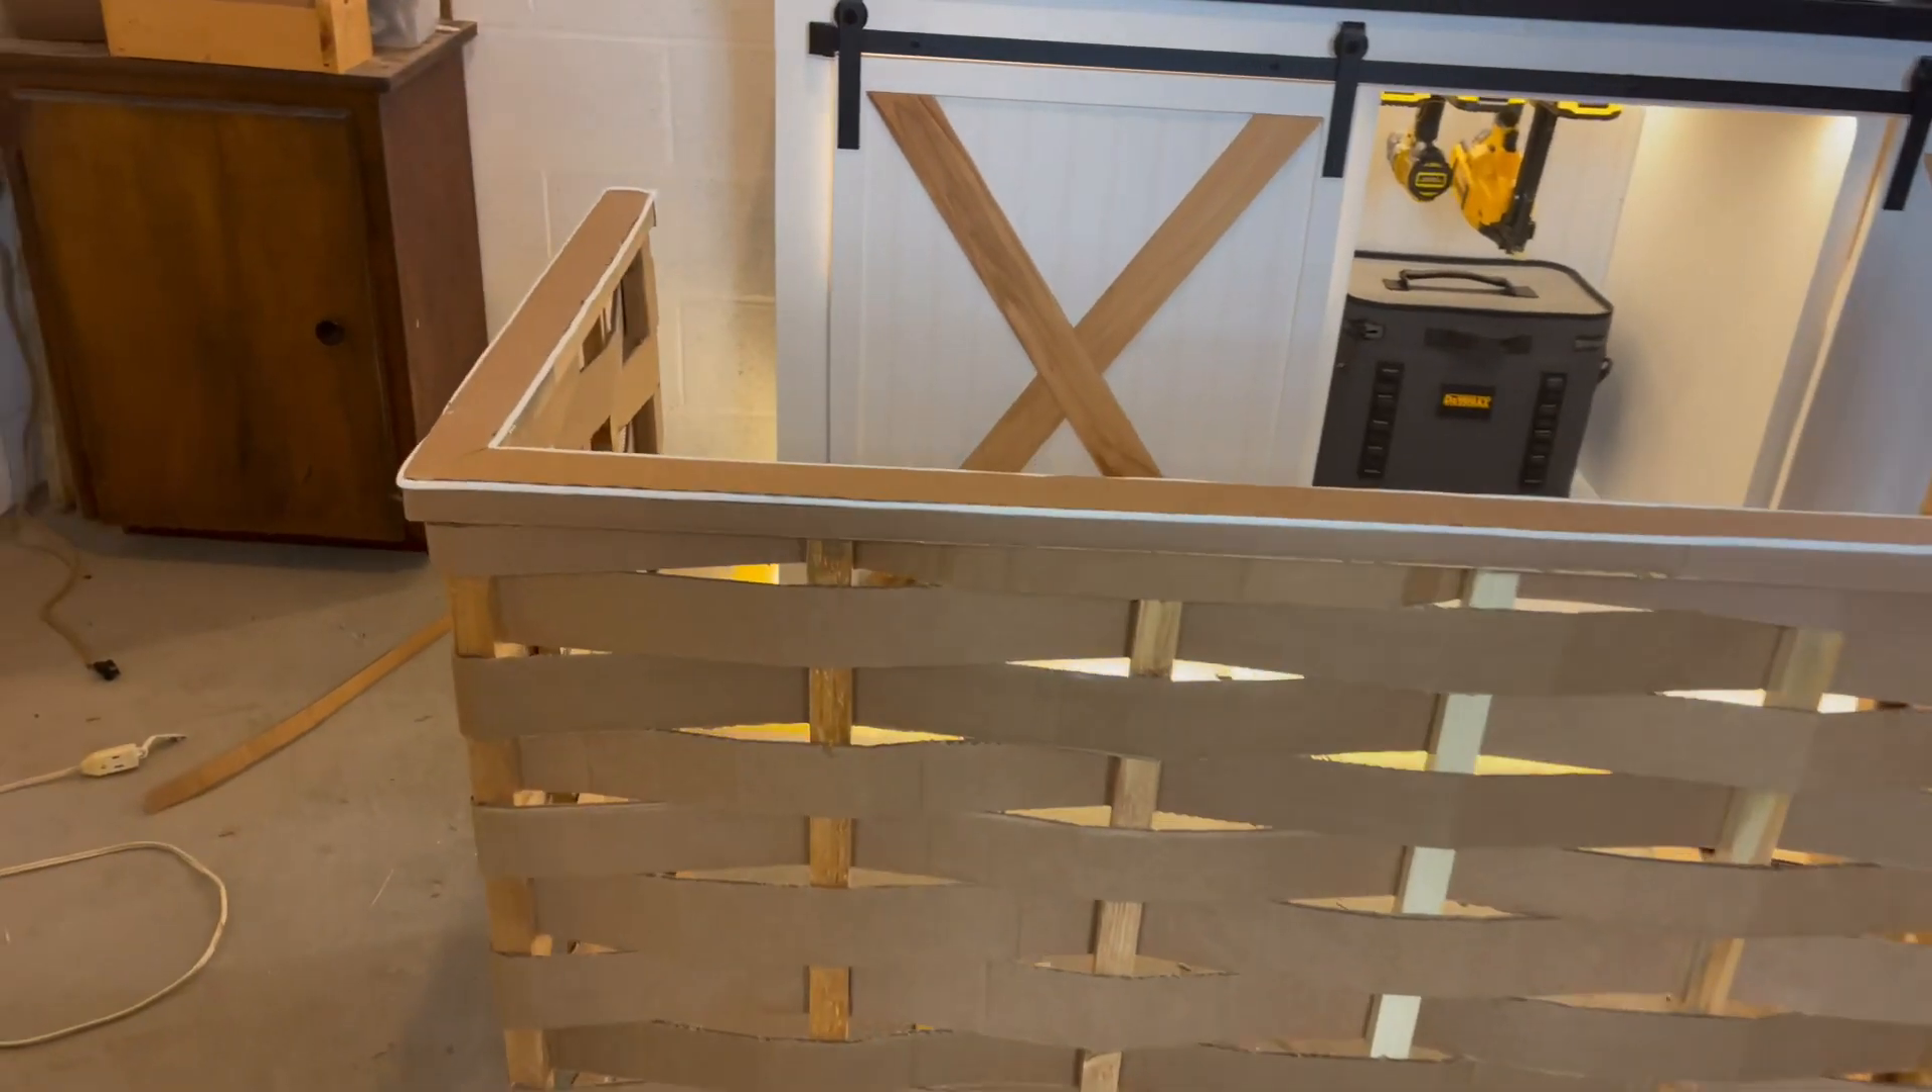I ended up putting trim along the top here and then I didn't like the raw edges of the cardboard so I went and got rope that I had.